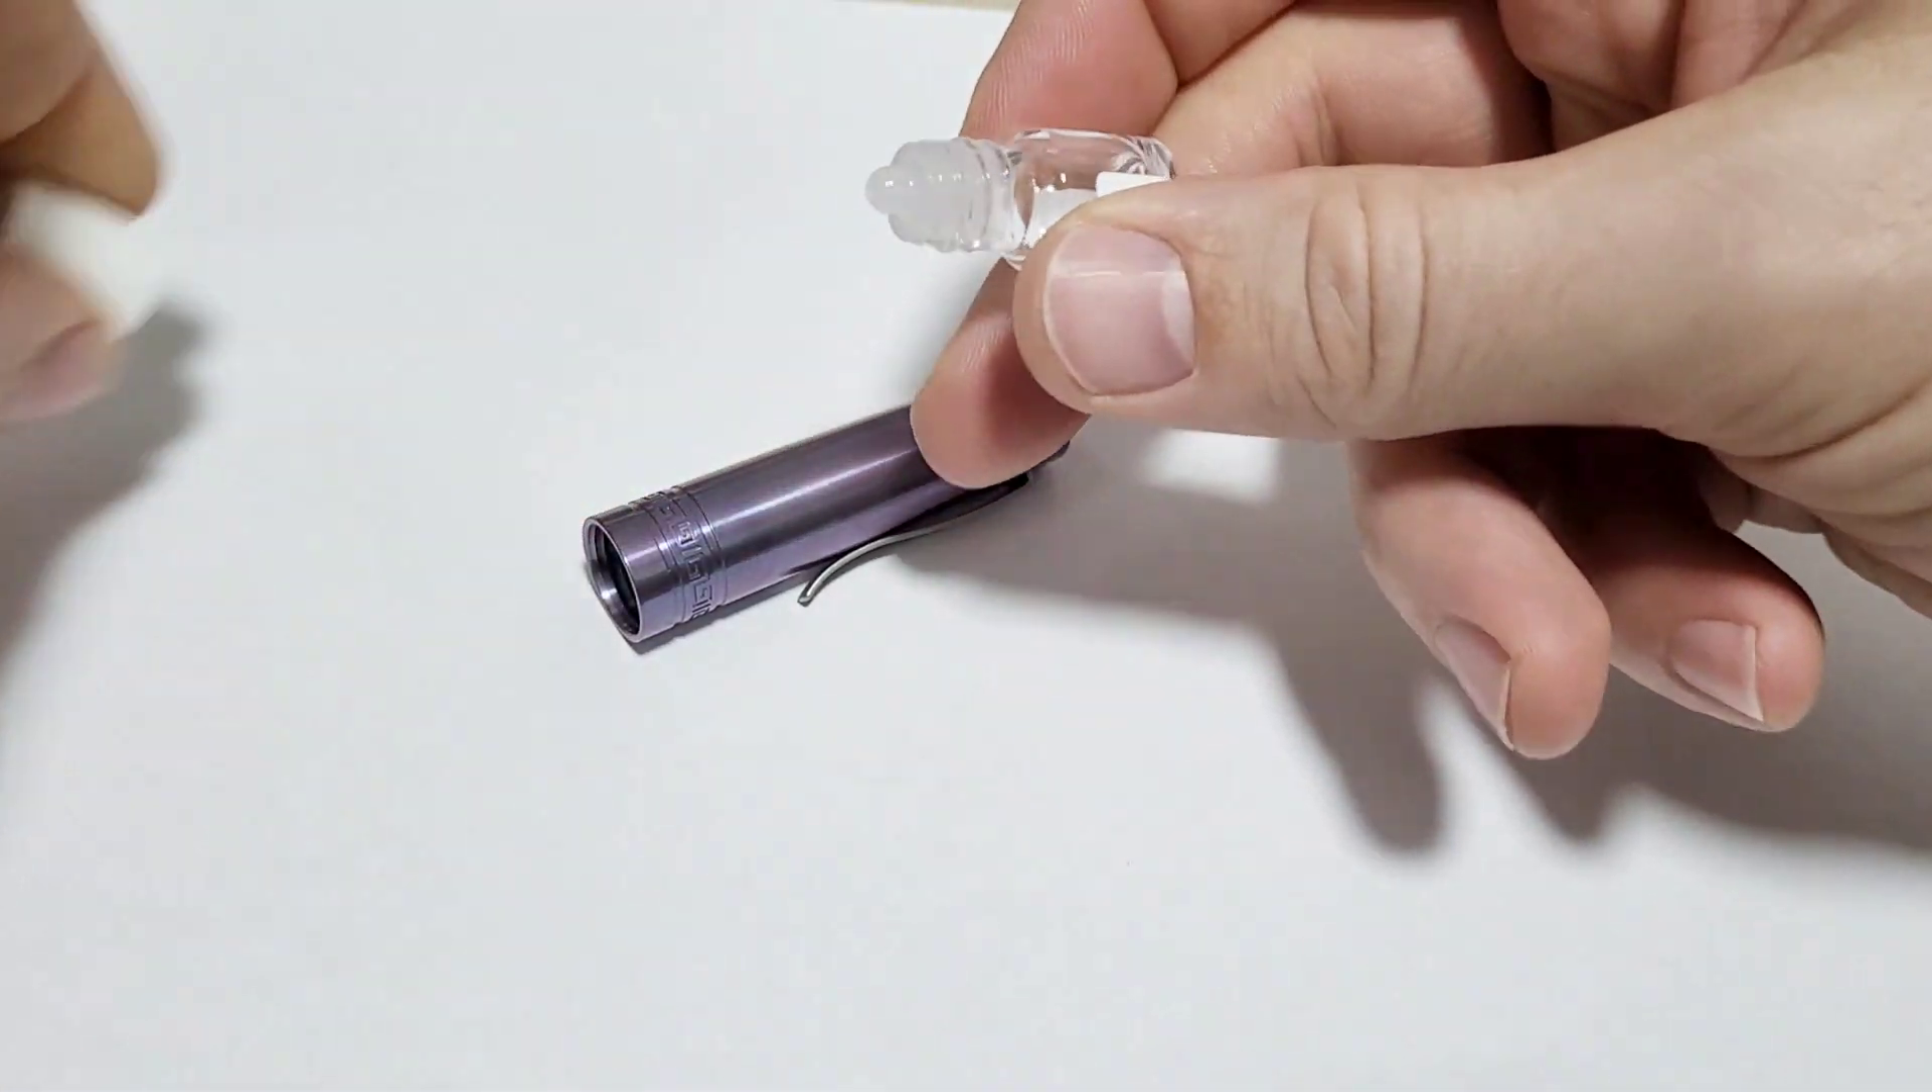So the clip is back on.